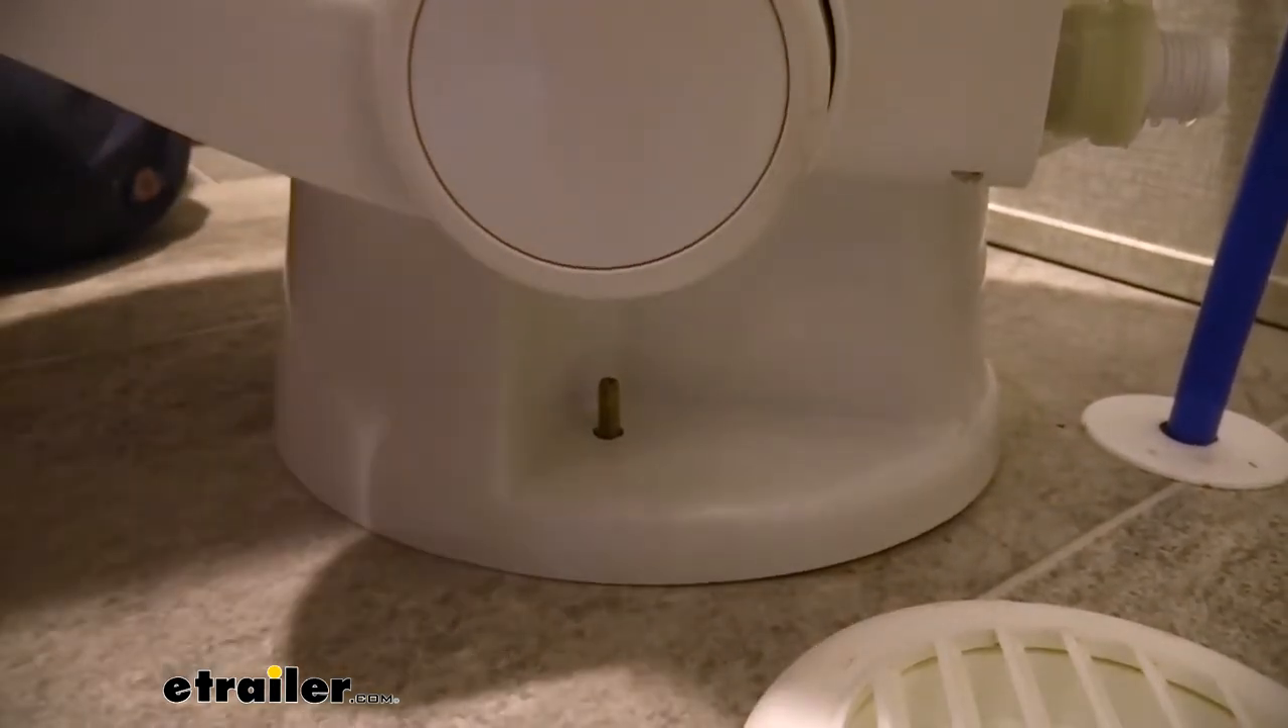We can then set the toilet in place onto our studs. And now that we've got it sat on there, we can start tightening it down with our hardware.